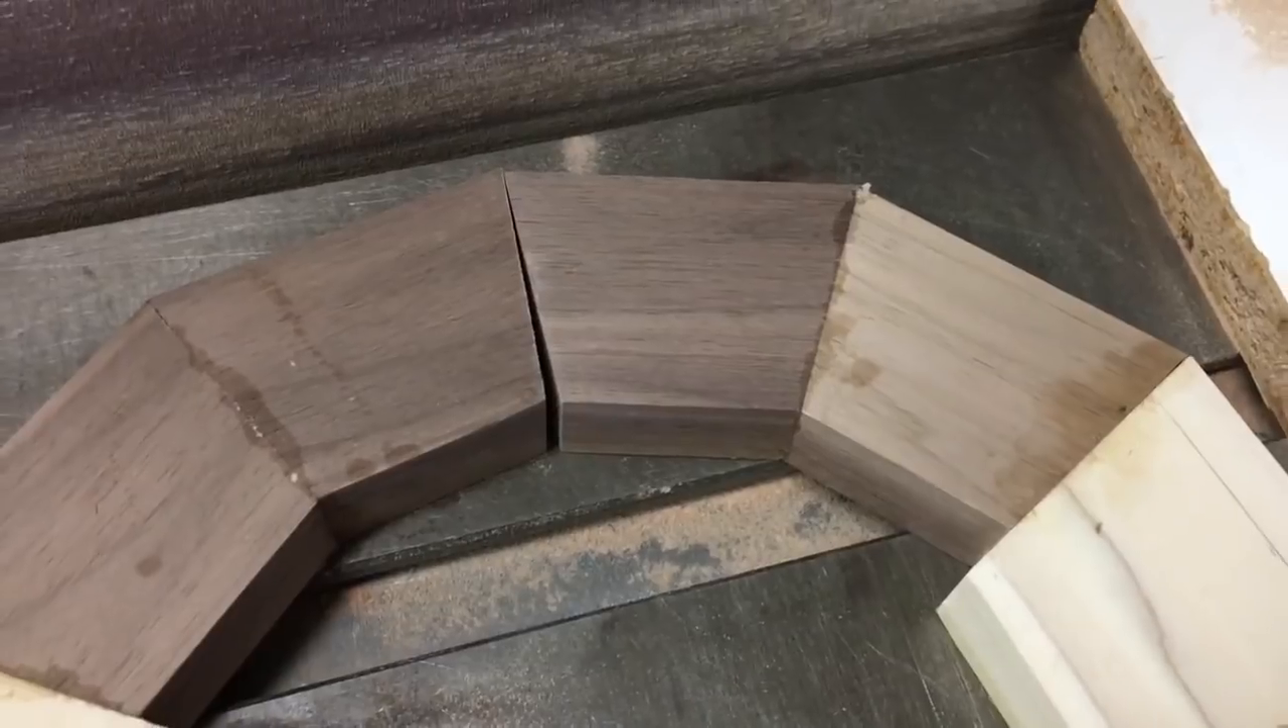As you can see, the halves don't intersect perfectly, because the angle on the table saw isn't incredibly accurate.